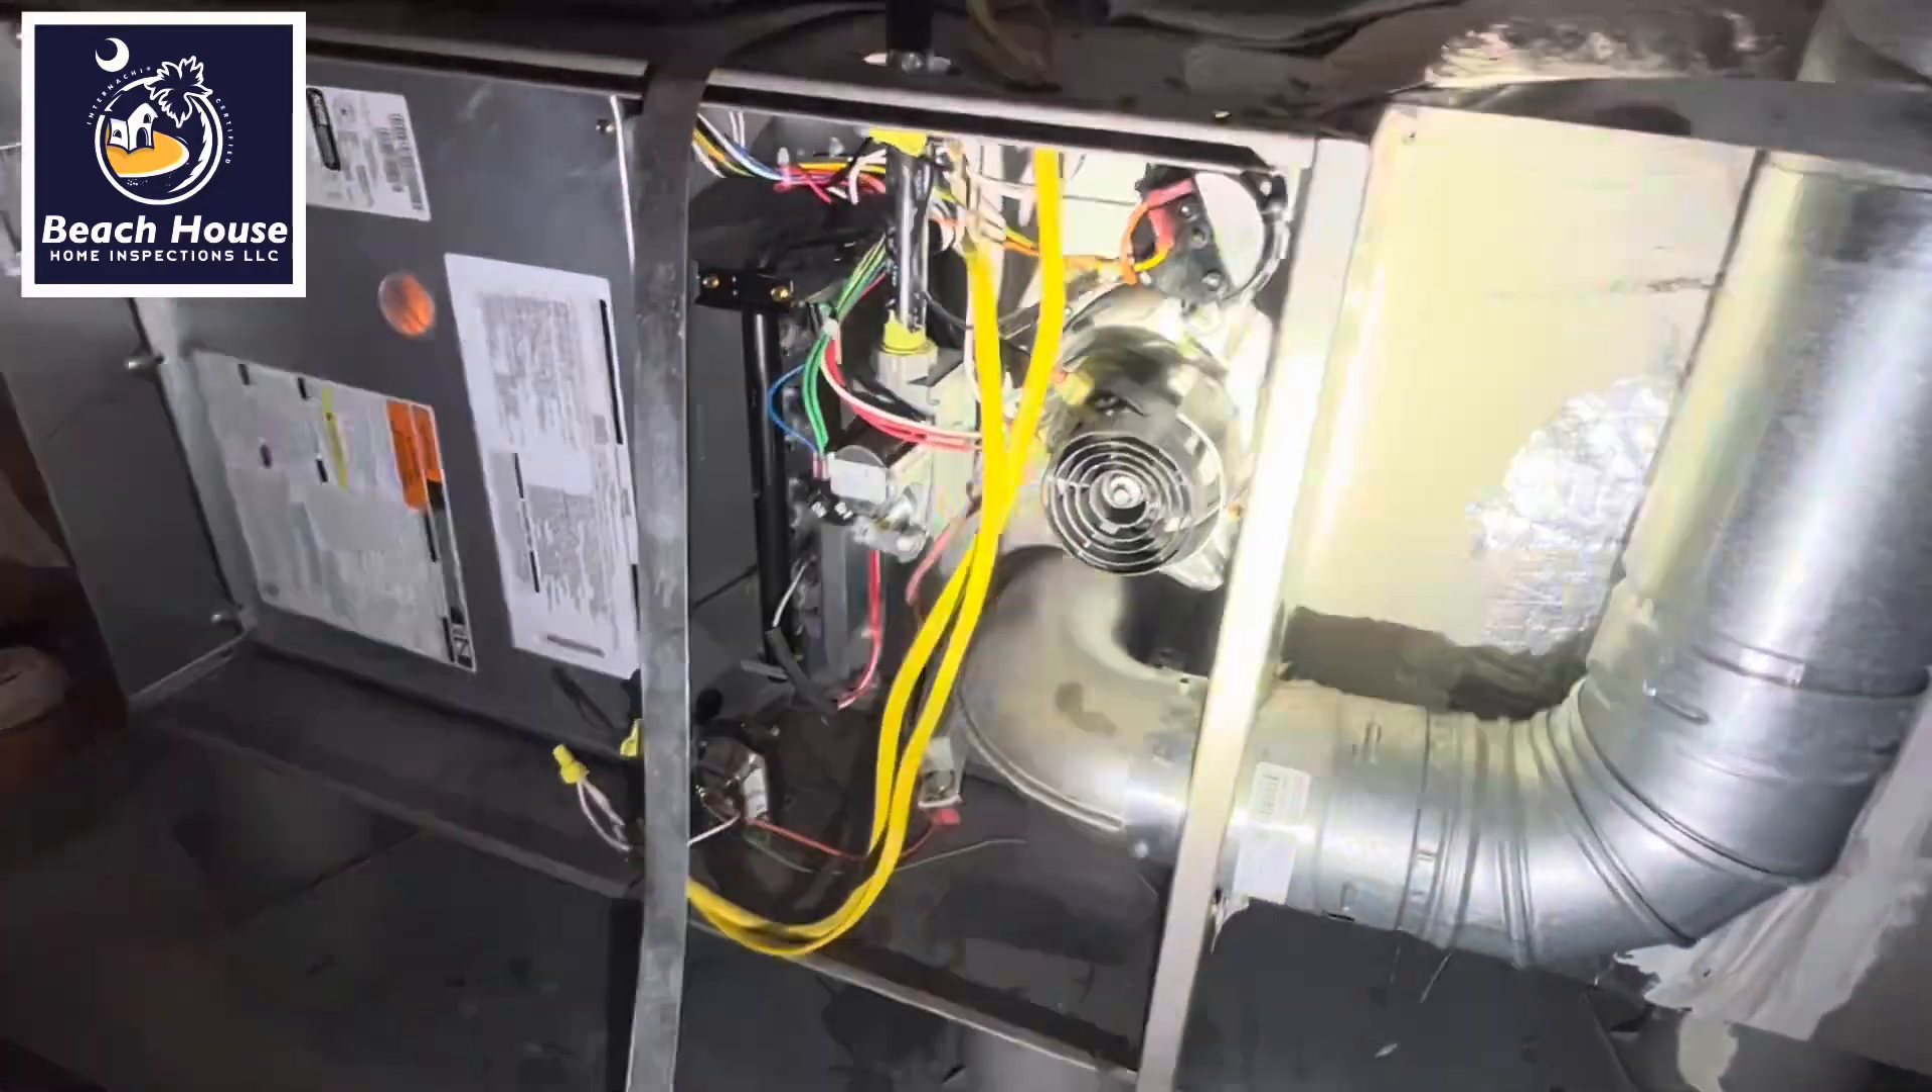Look how close this conductor is to the fan inducer when that spins around during the heating season.